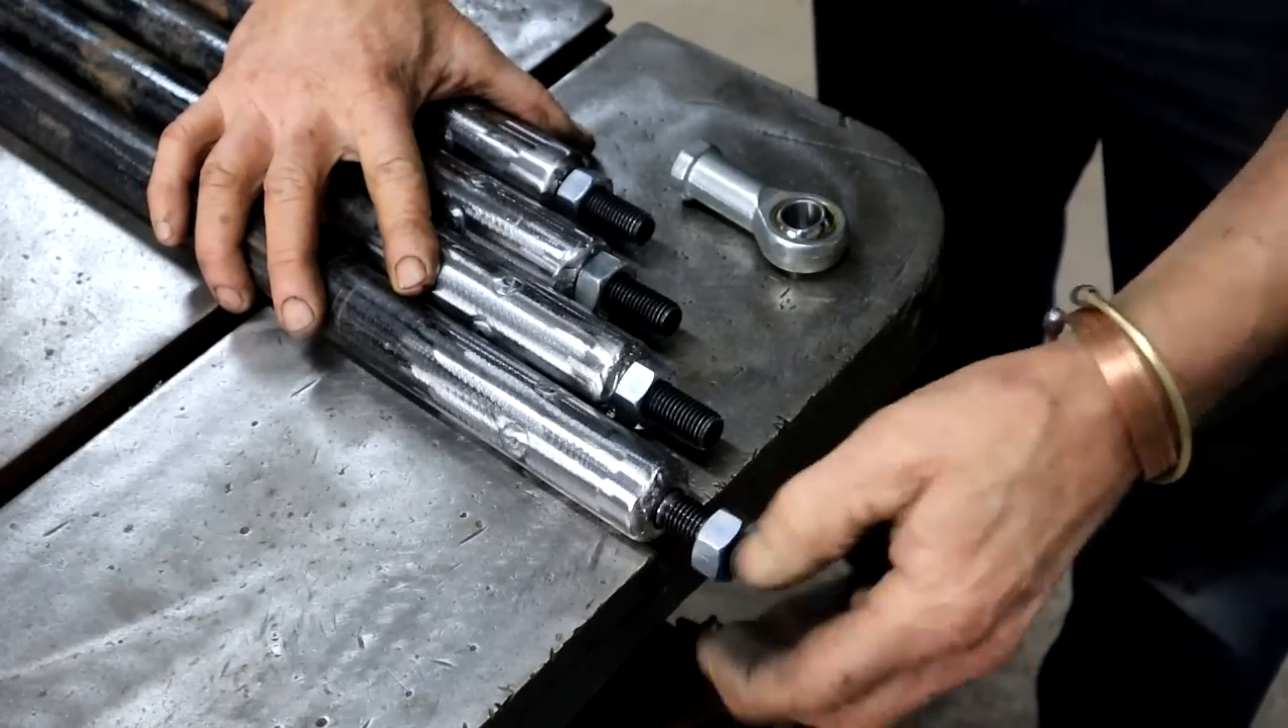I've got four link bars, my locking nut can now screw on here.